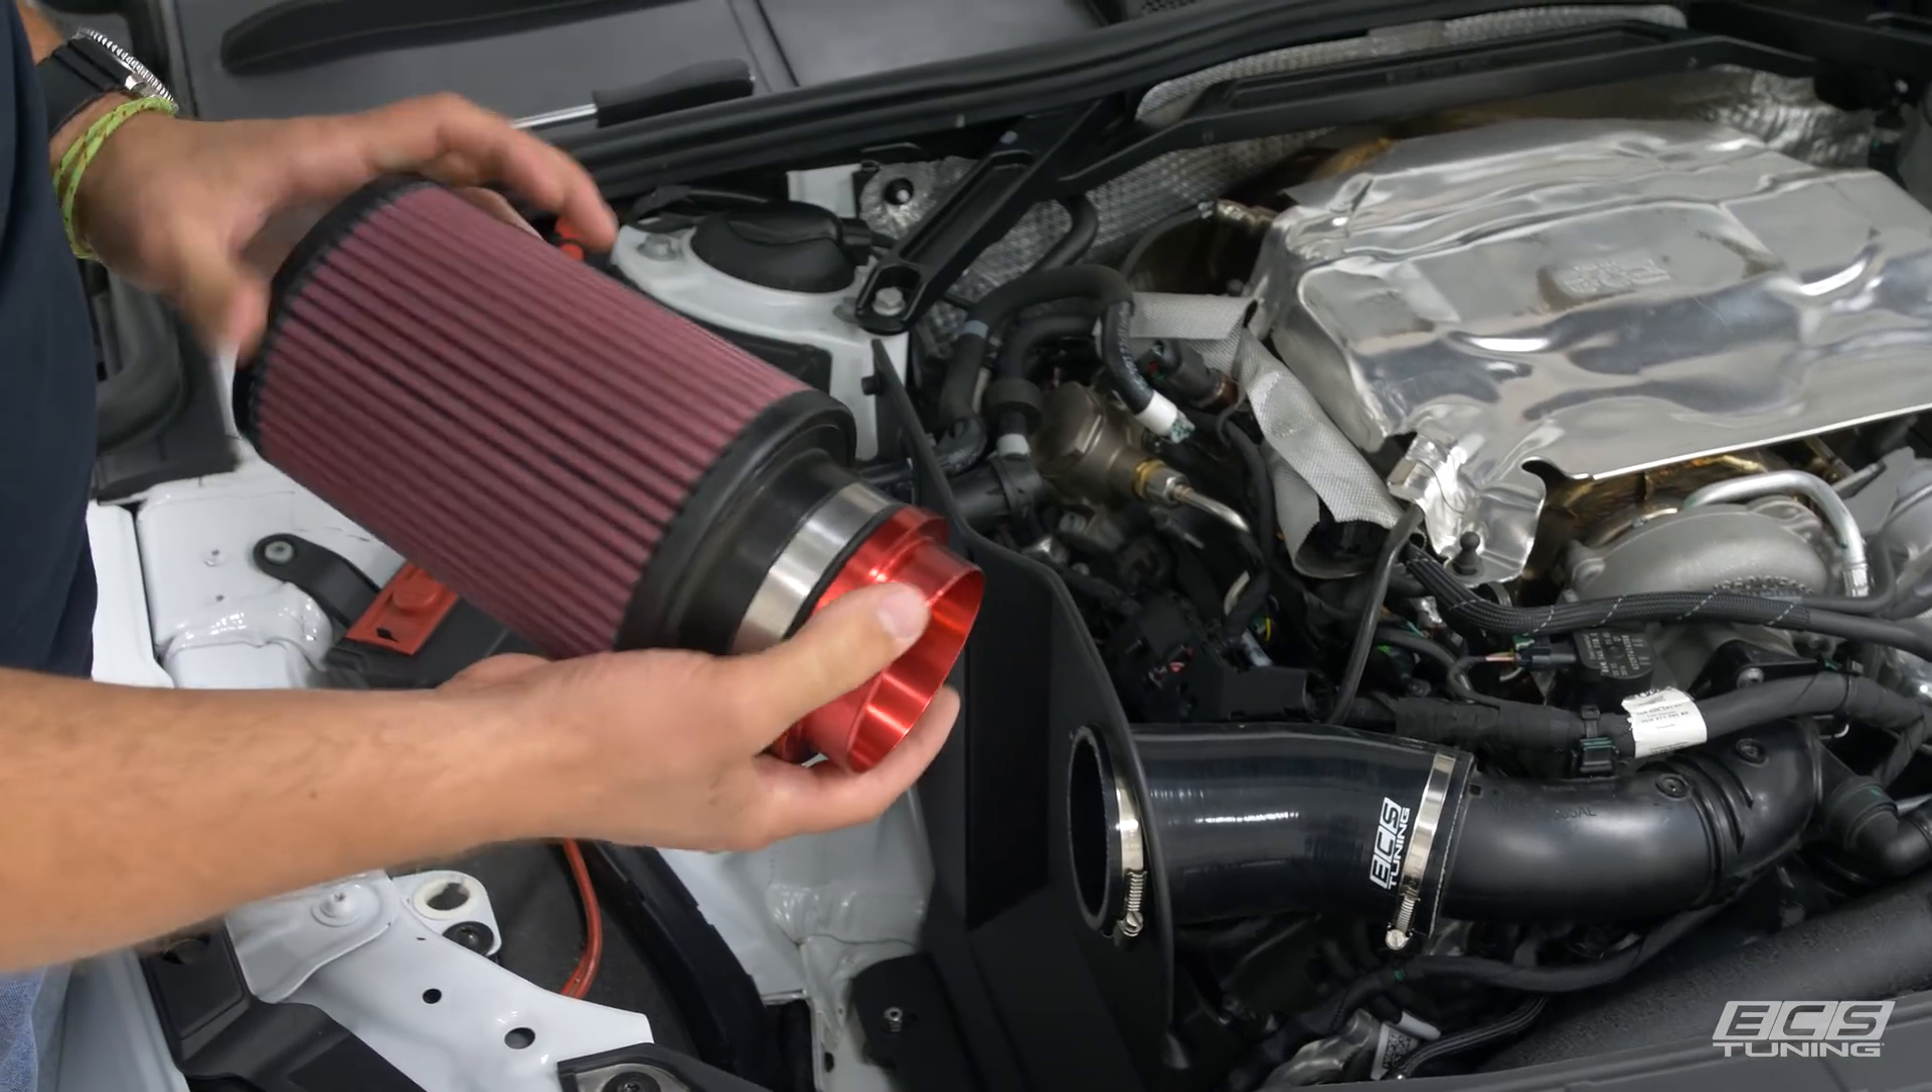Alright so we'll throw this hose clamp on silicone just like so and then we're ready for our filter and adapter which I've already got mated to each other.